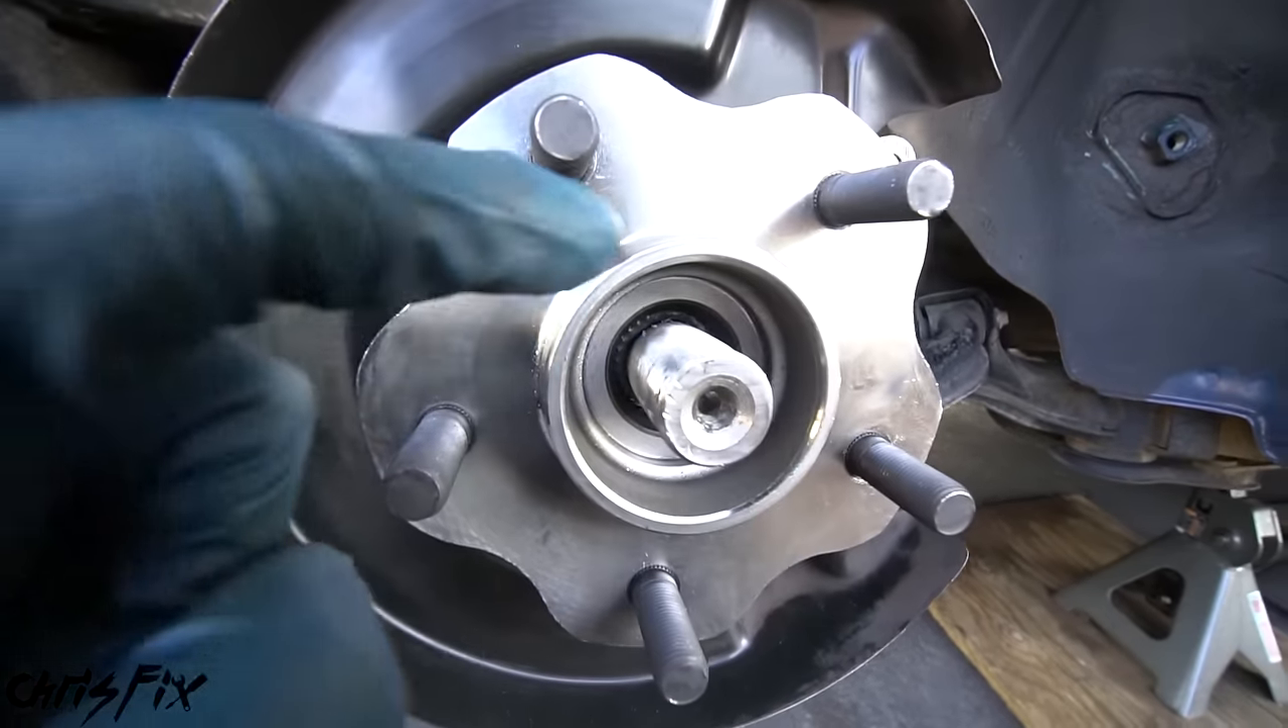With the four hub bolts torqued down this hub assembly Is in but we're not going to tighten down that axle nut just yet.